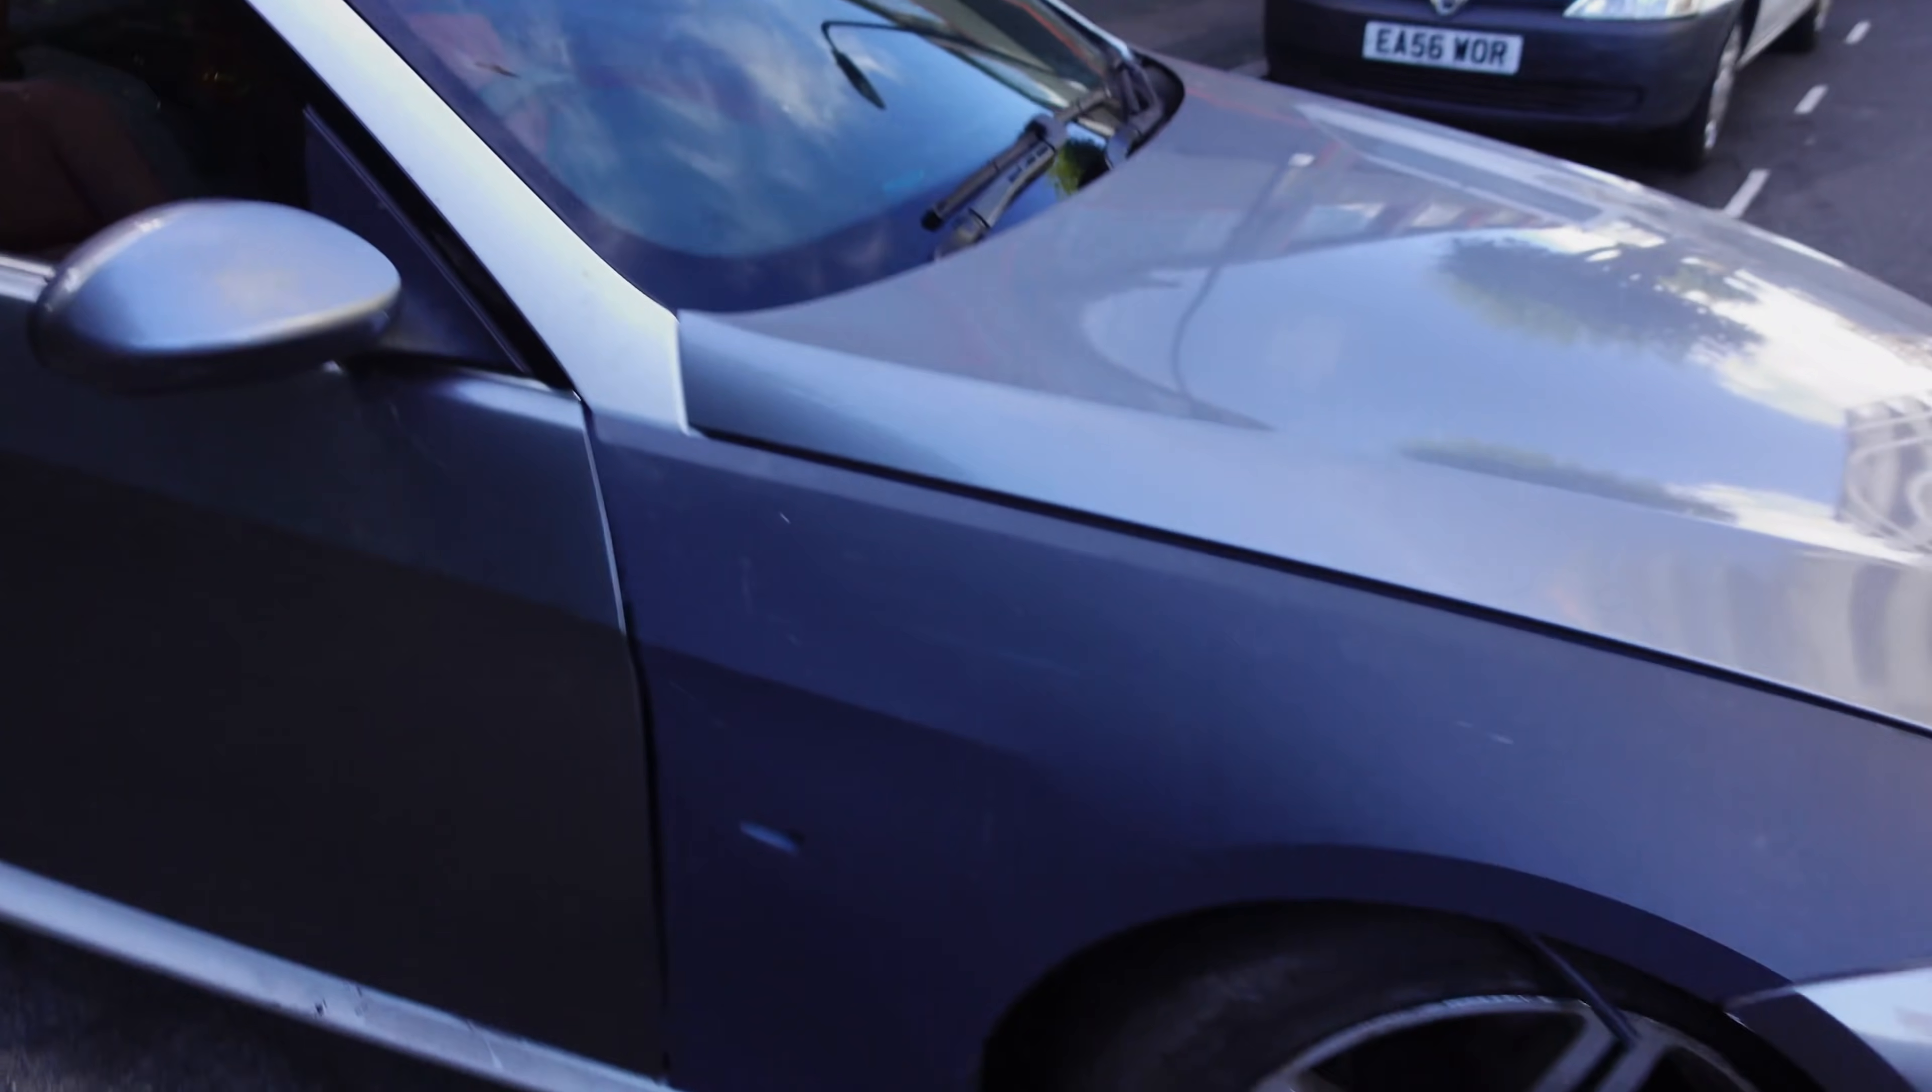Wing is on.